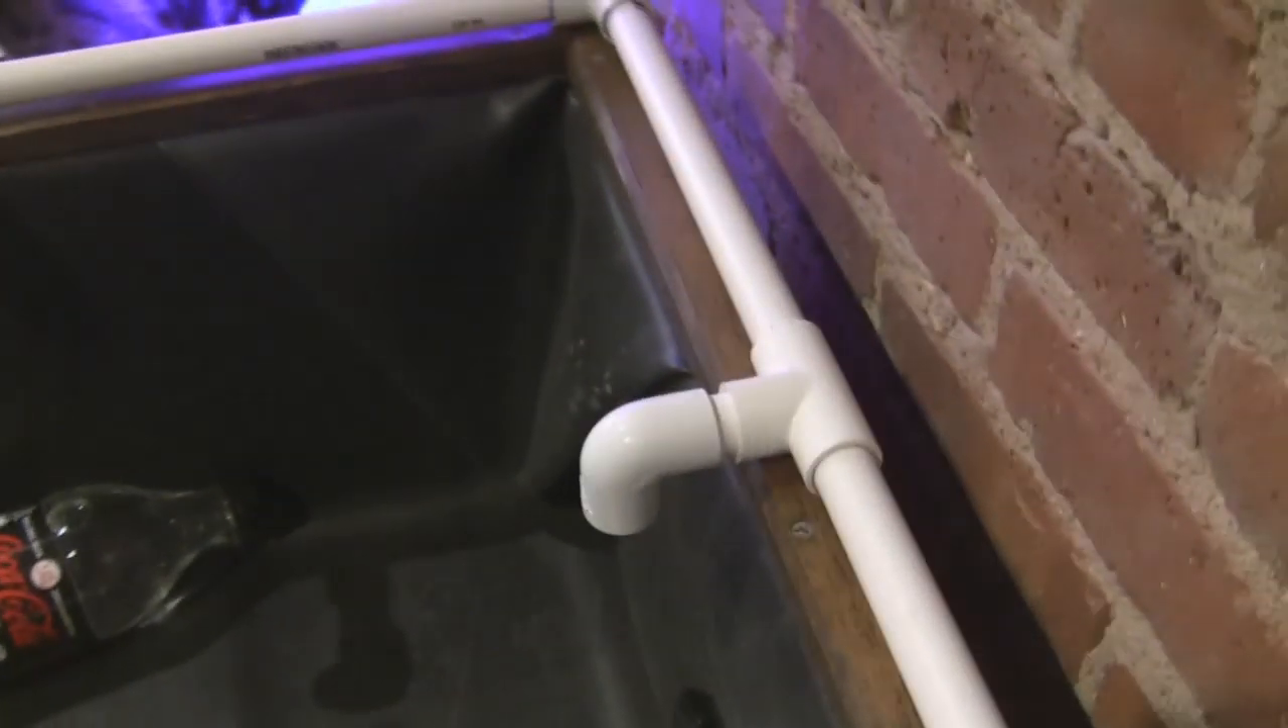I put on some additional elbows here to reduce the sound of the running water.